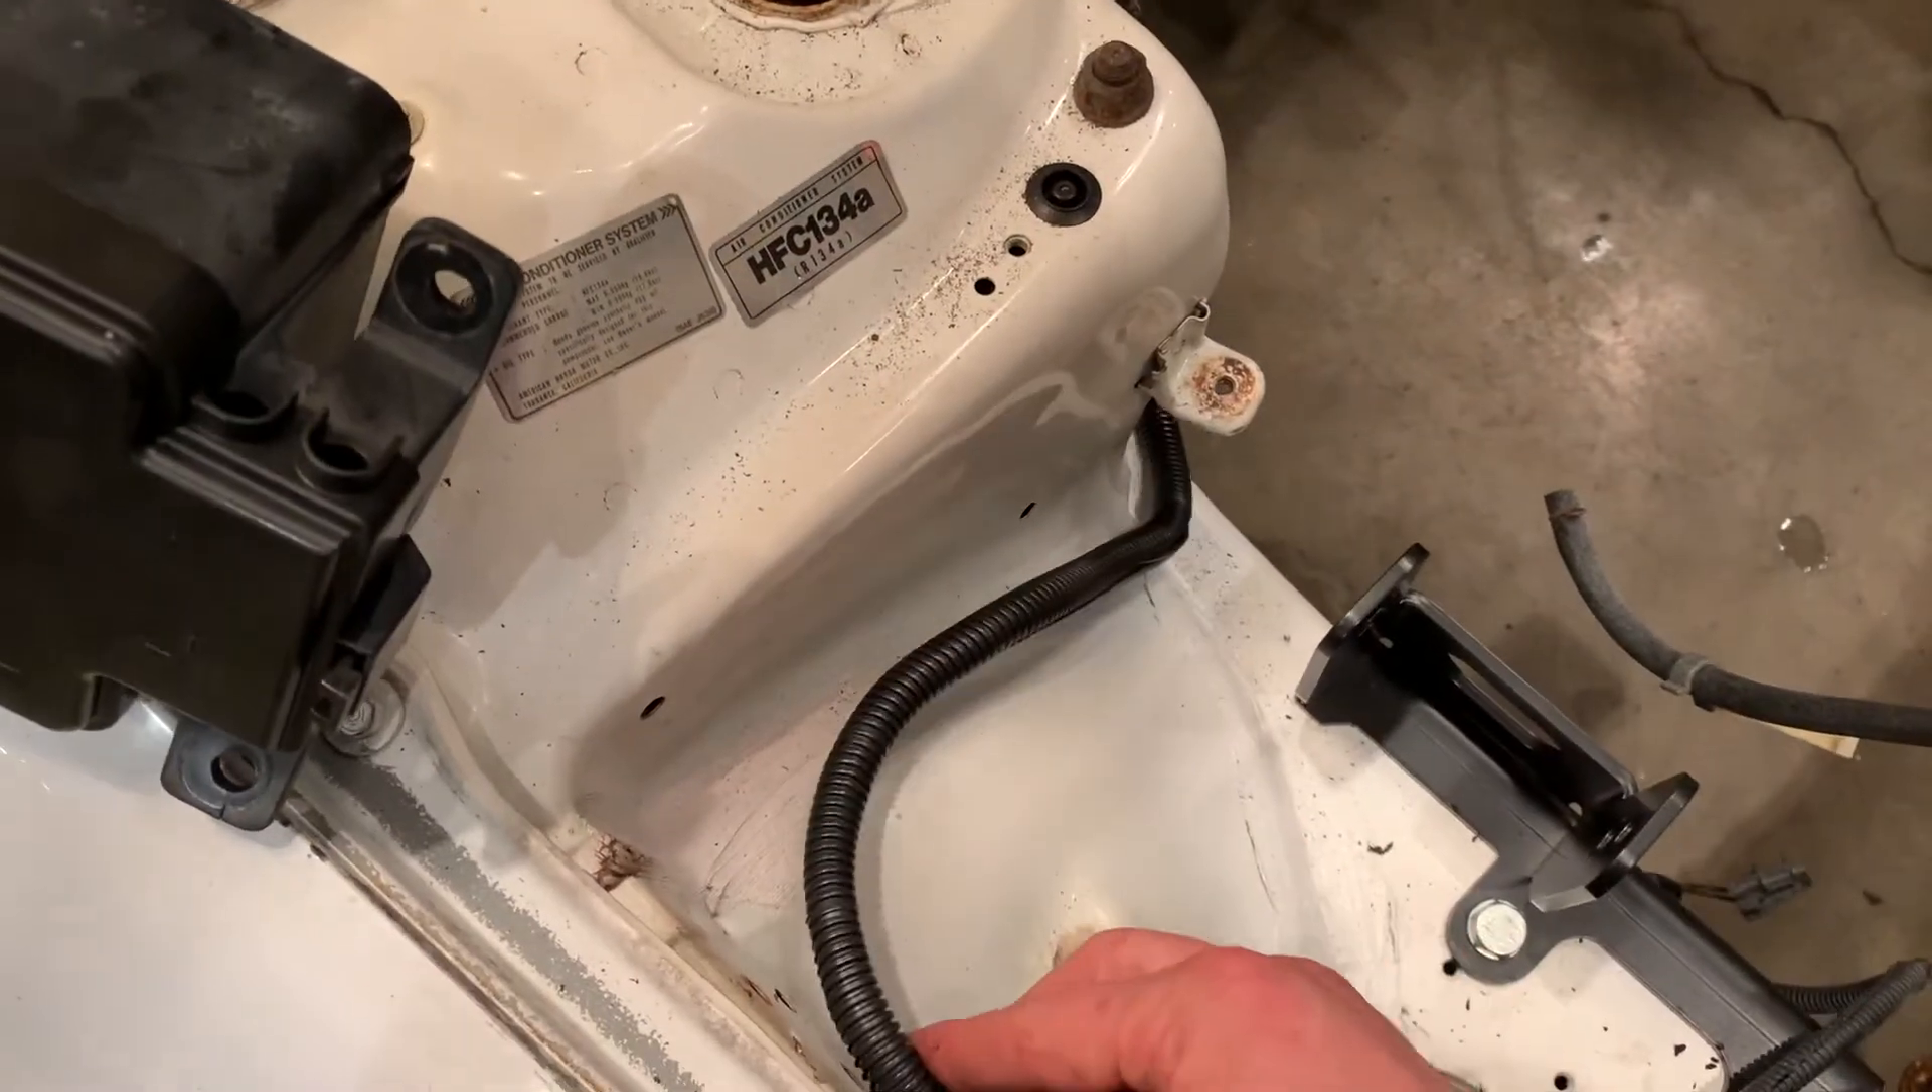I got some tubing on the headlight harness.